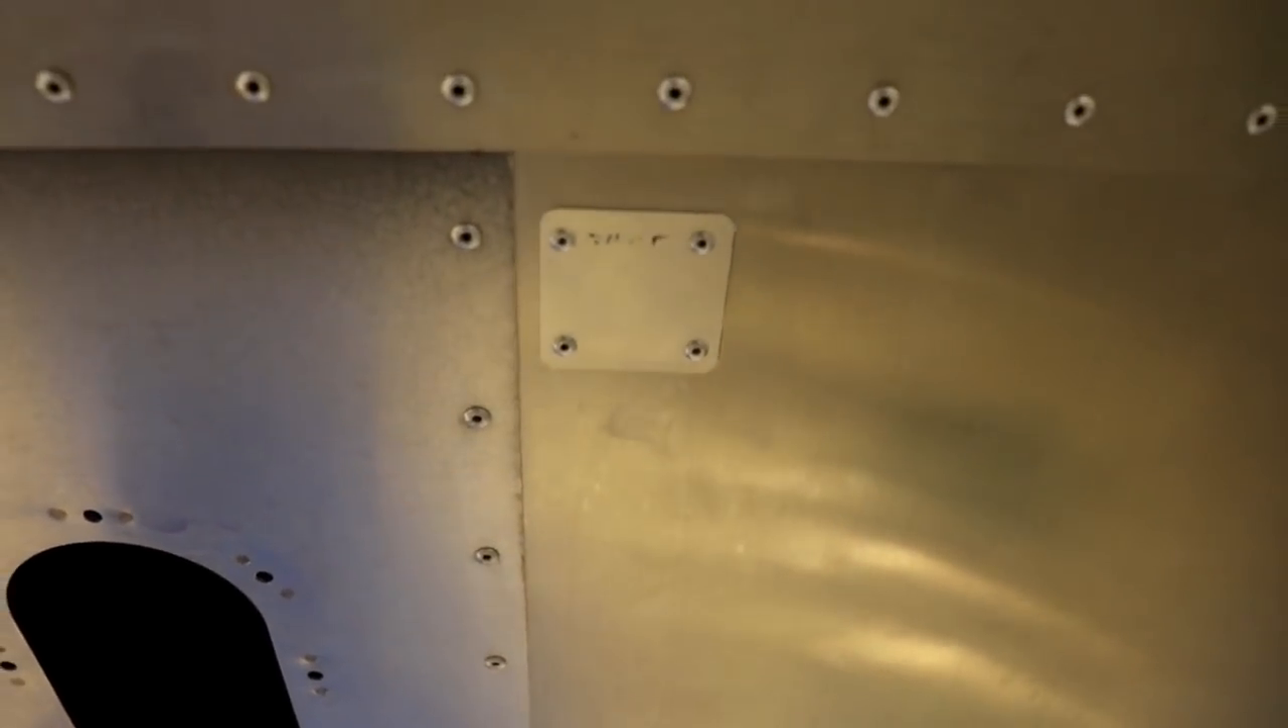I made this little patch This little square and just rivet it on the hole Where that fuel vent would stick out on the bottom of the wing.